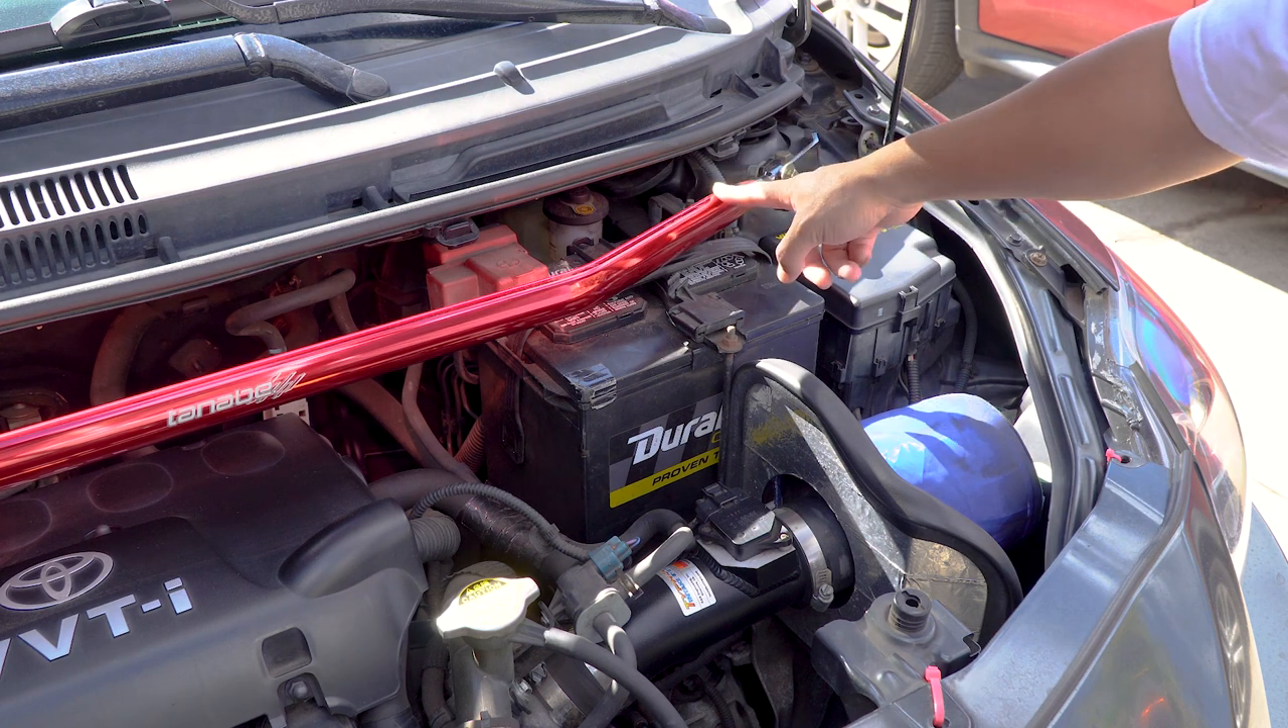I have this big Tanabe strut bar that I installed a long time ago. That is in the way right now.